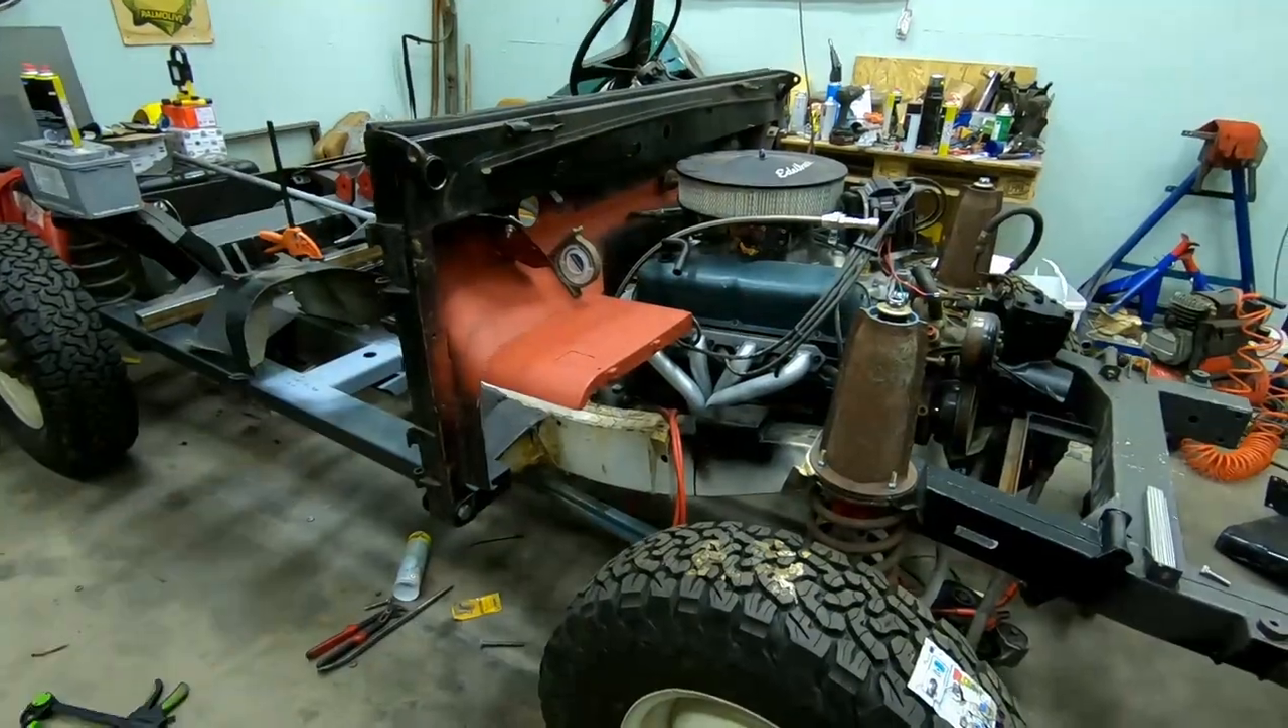I mounted the bulkhead again and I have done a bit of measuring.